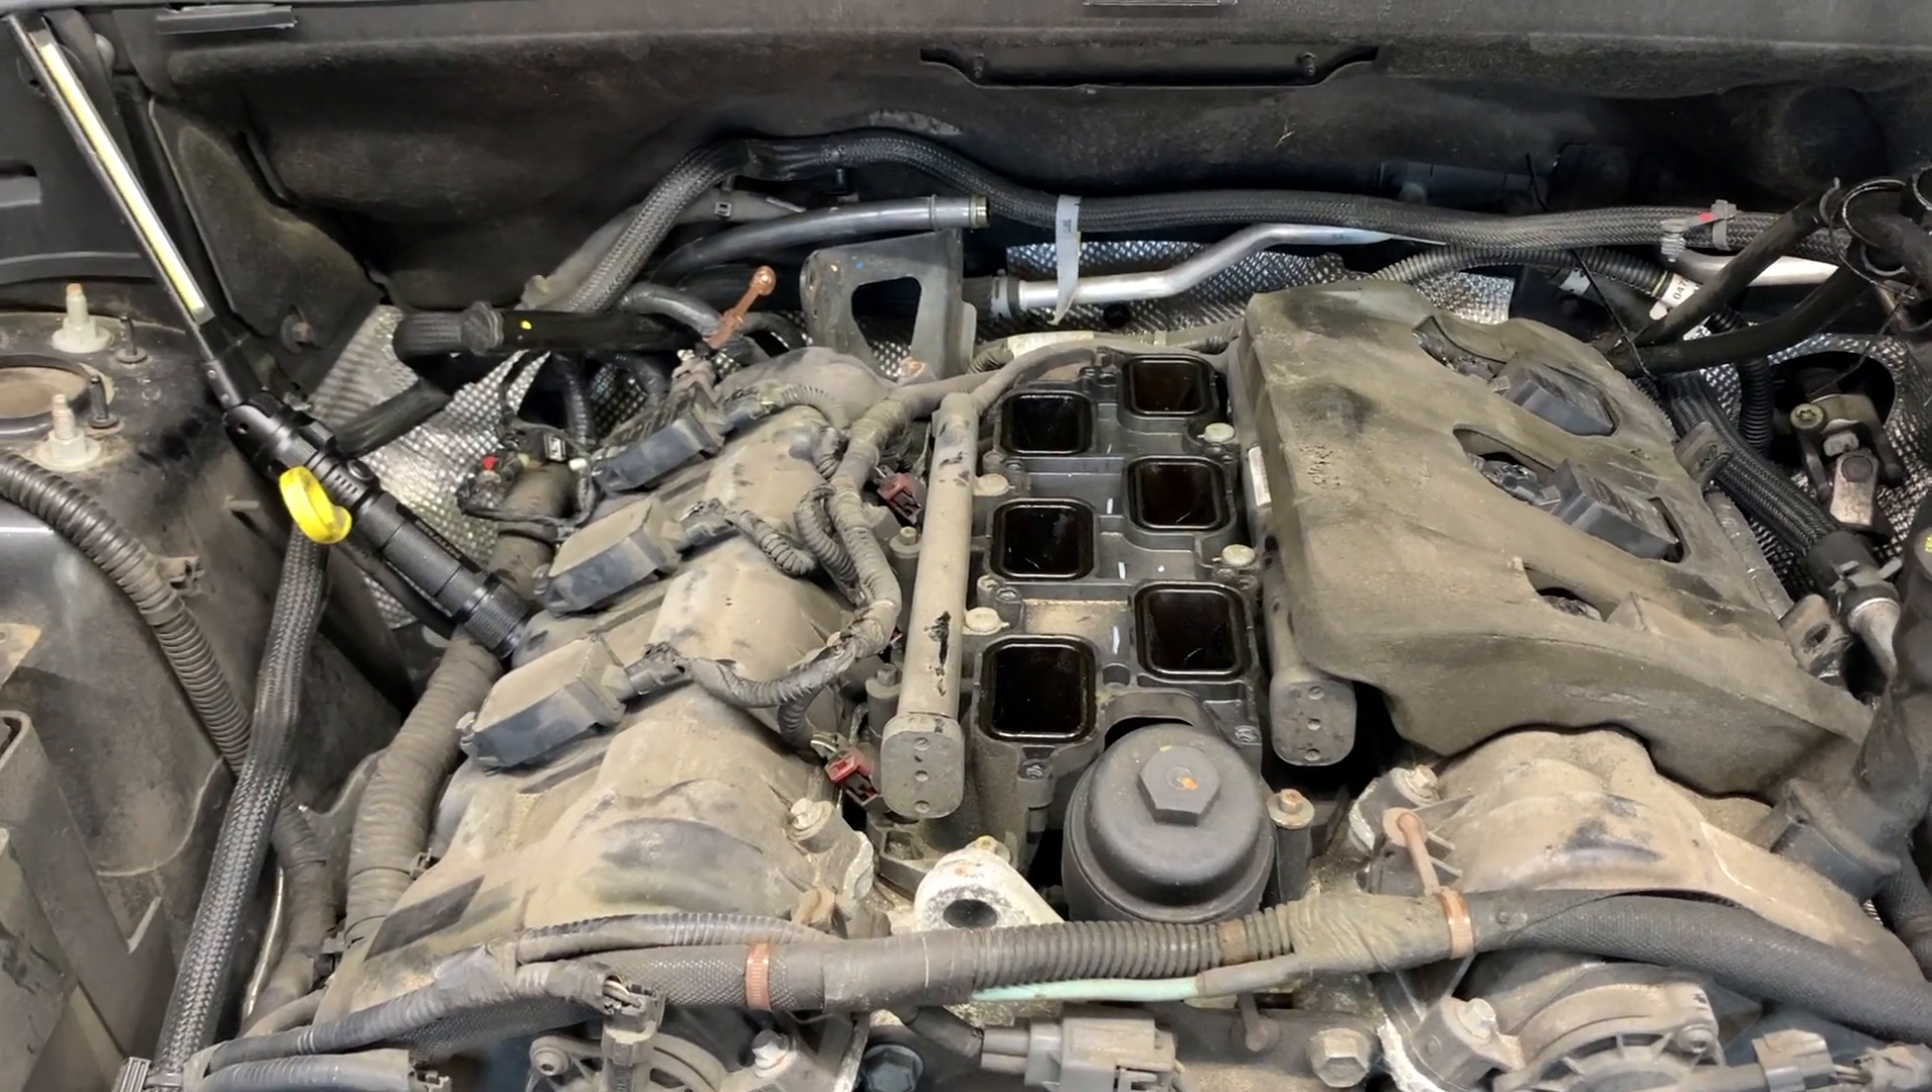So that's the view now without the intake manifold.